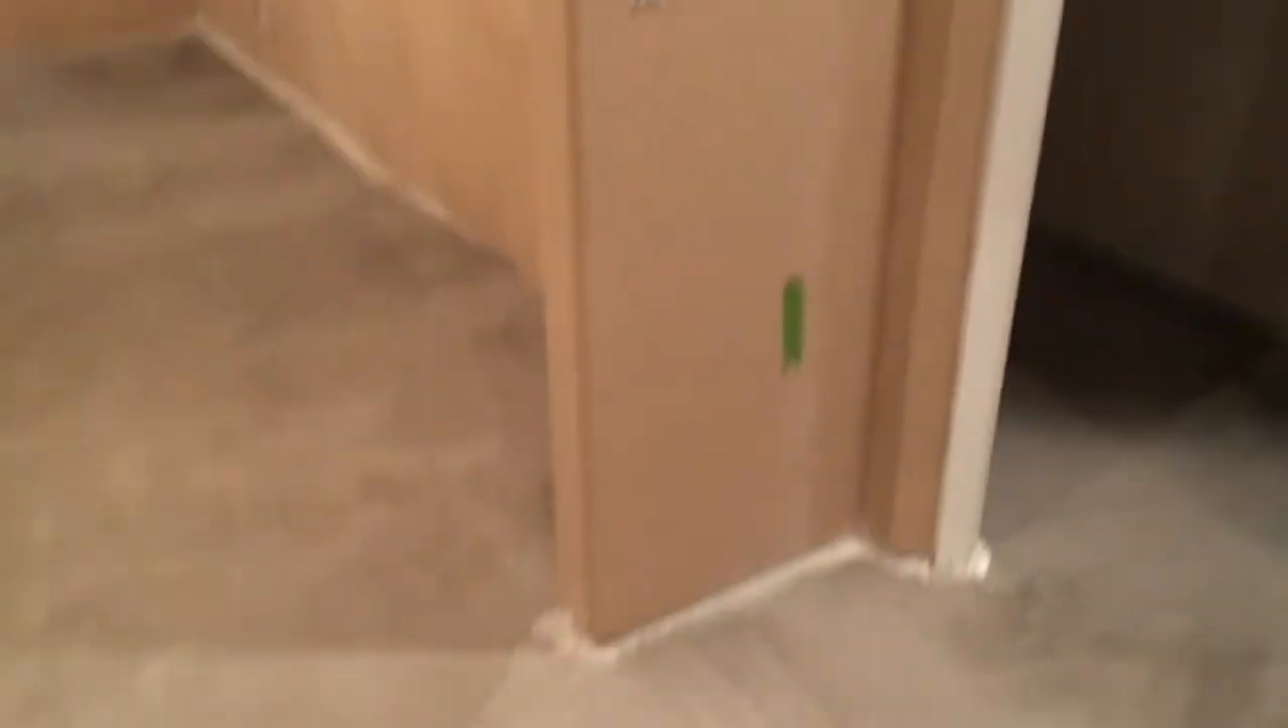If you notice, none of the baseboards are in.